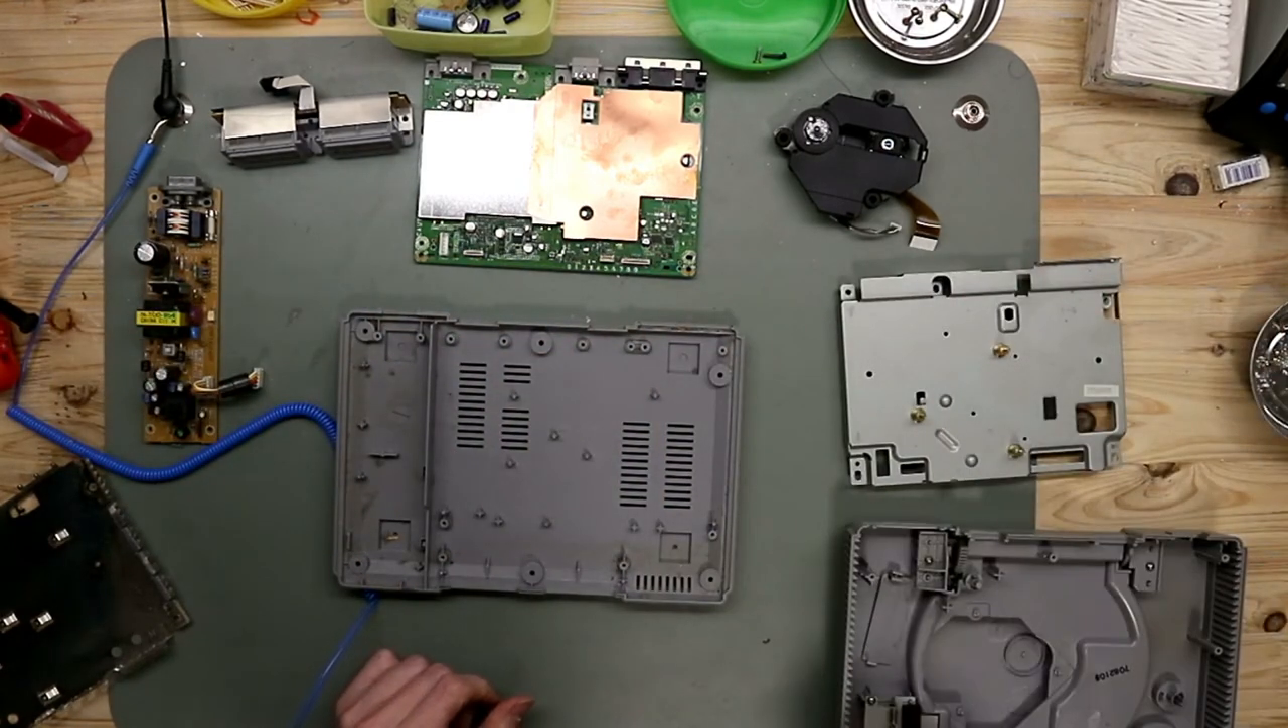And now we have the PlayStation apart.